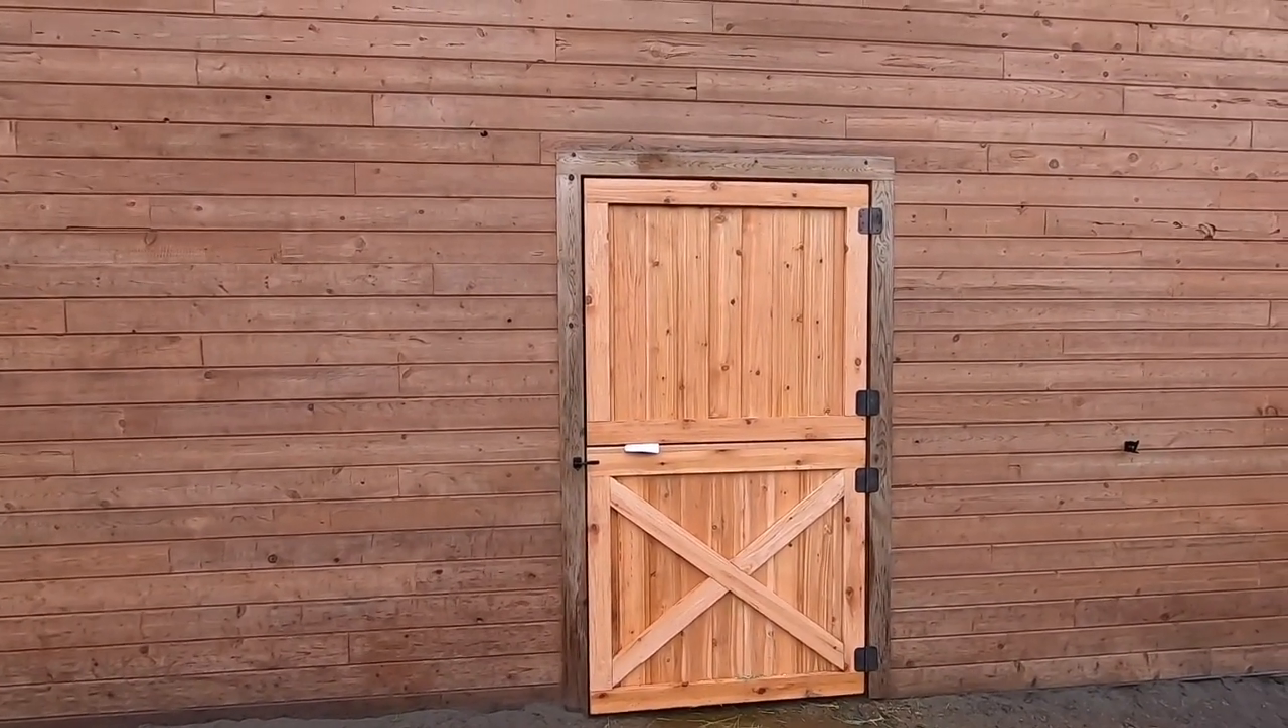Here's the finished Dutch door. We decided to not do the X on the top. We just did an X on the bottom.